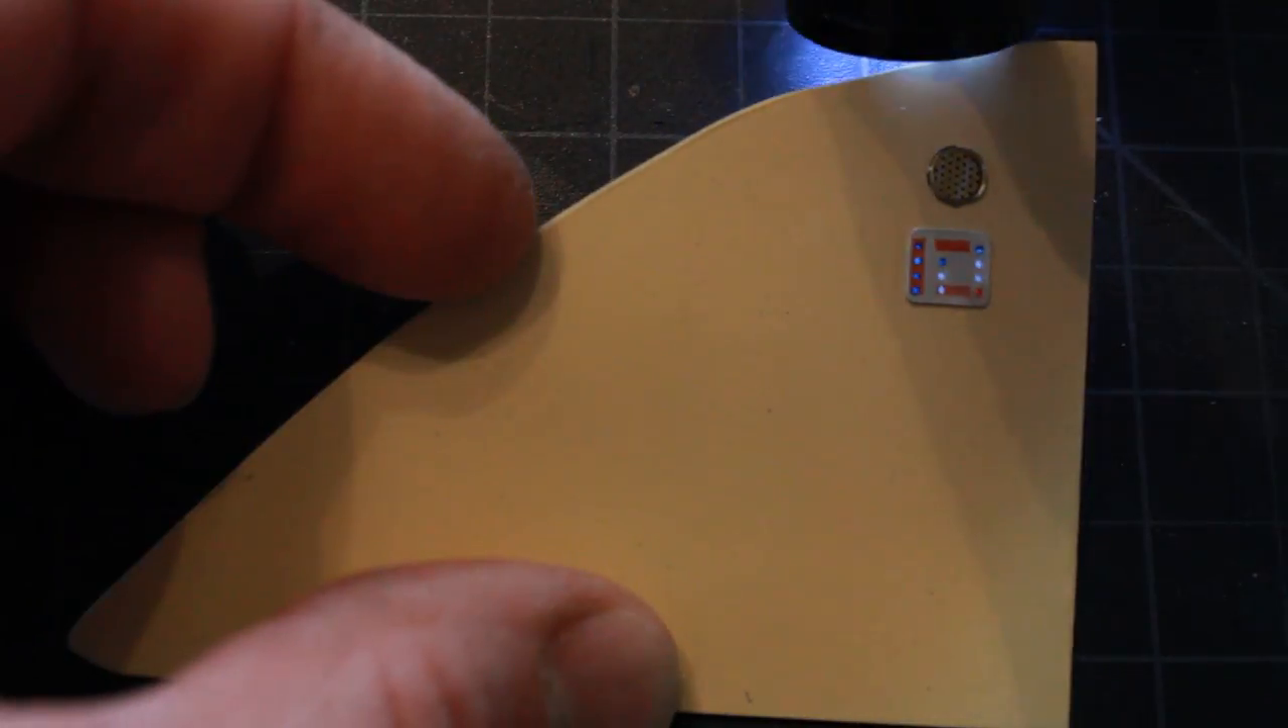So I've glued my piece of styrene, the panel in place, and I also cut out a circle of styrene and used one of the decals left over of a speaker and put it above.